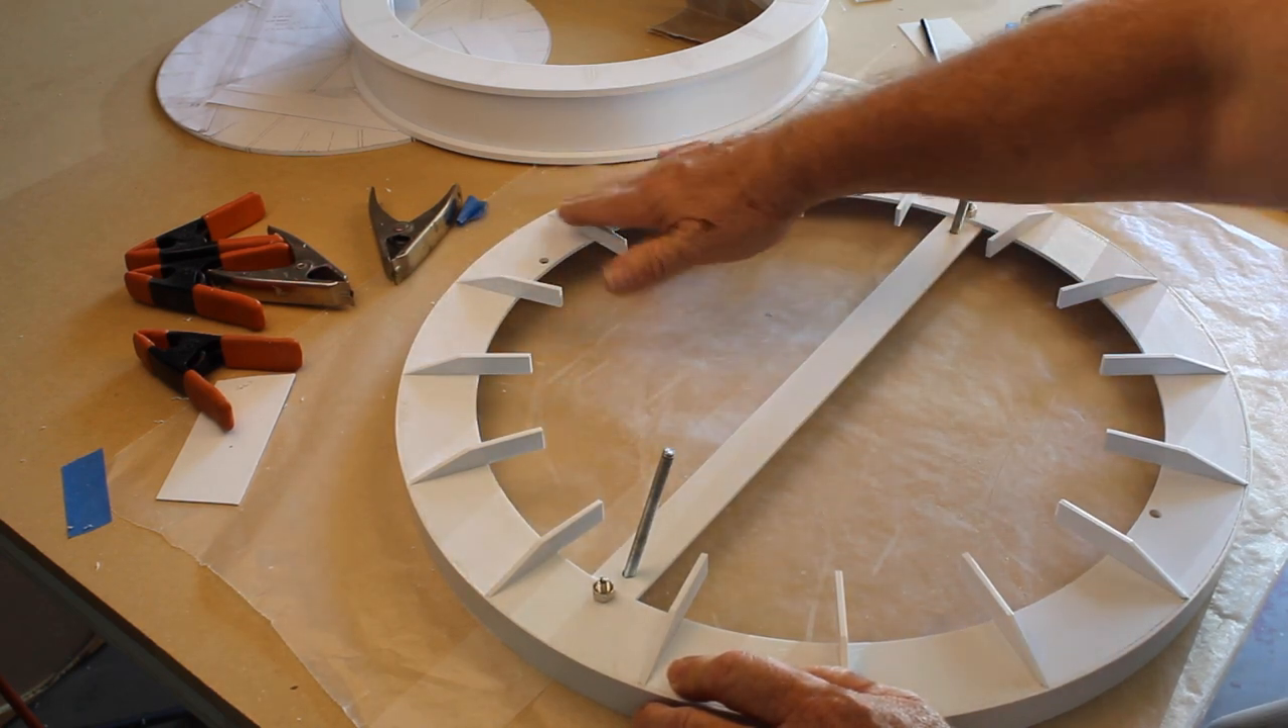We glued our little, uh, fins all the way around.